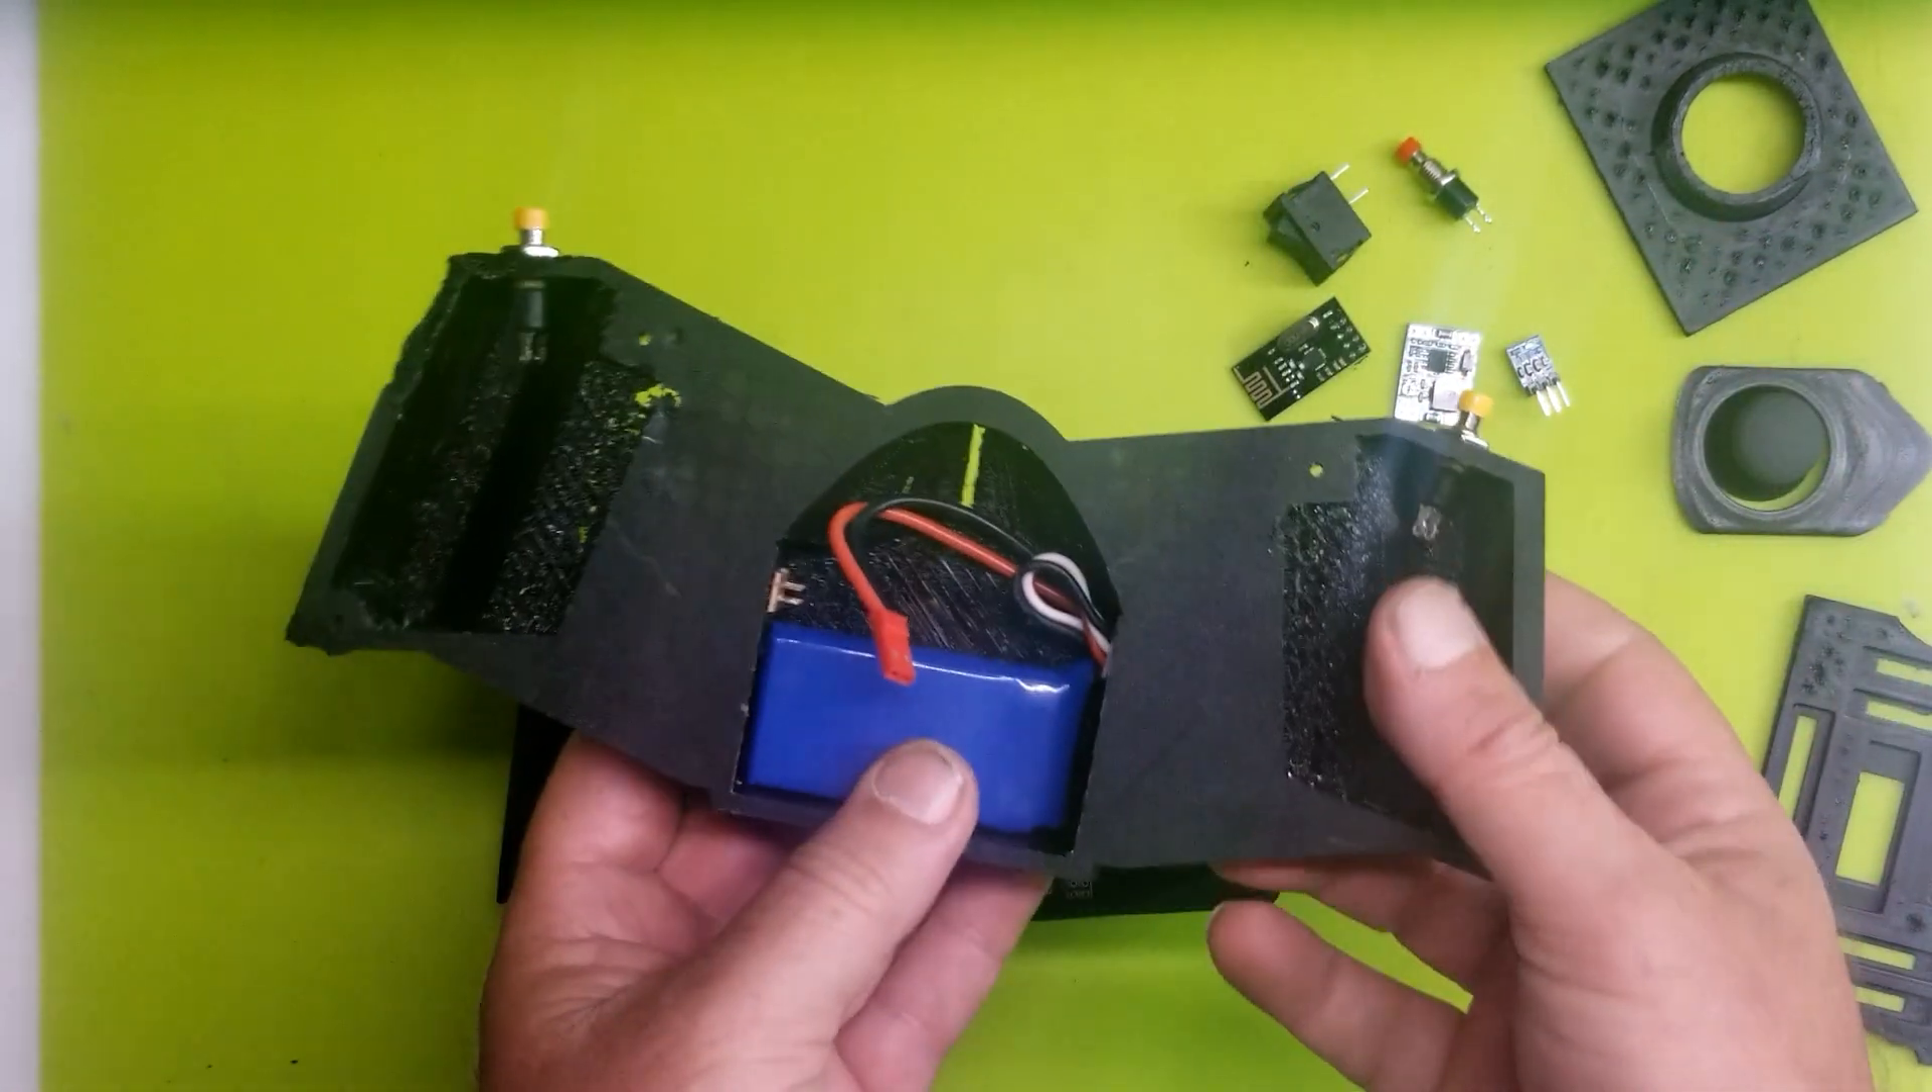As you can see batteries in here already.